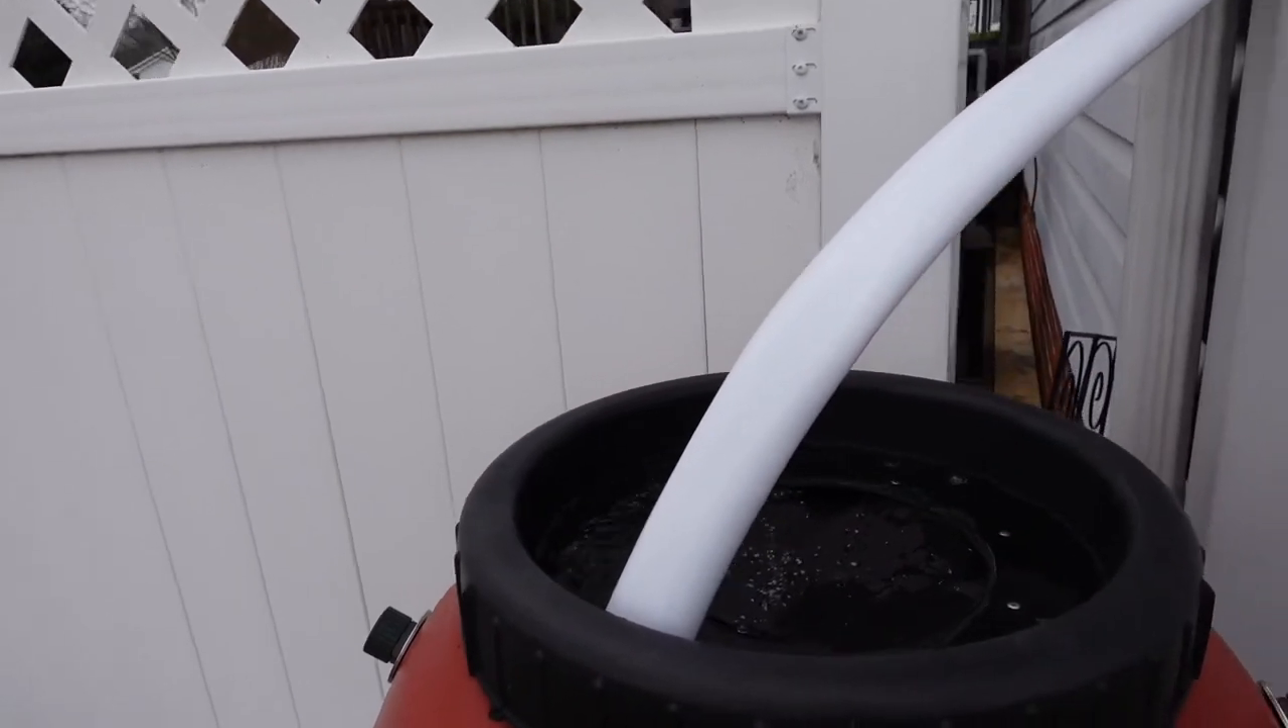Okay, so now the rain downspout is installed into a rain barrel.